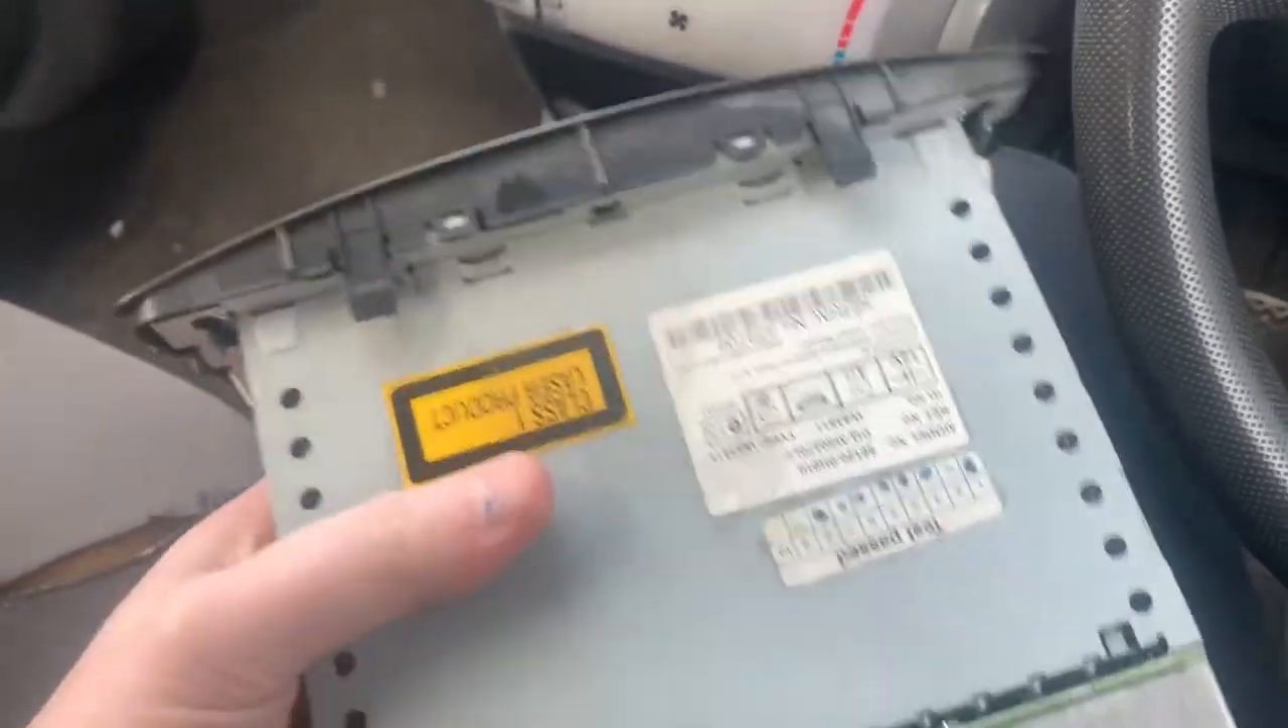All right so we've got our radio out.